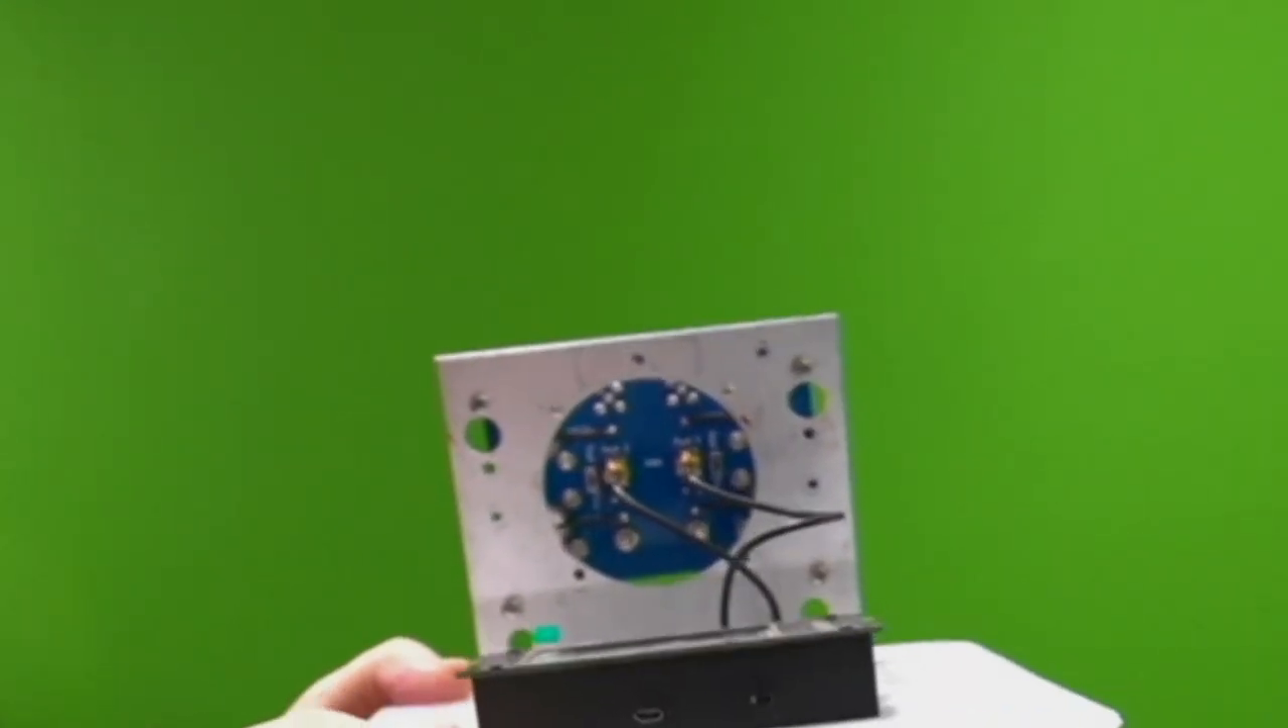So I attached the circuit board to an old metal bracket I had, which was part of a HAM-M rotator control box.